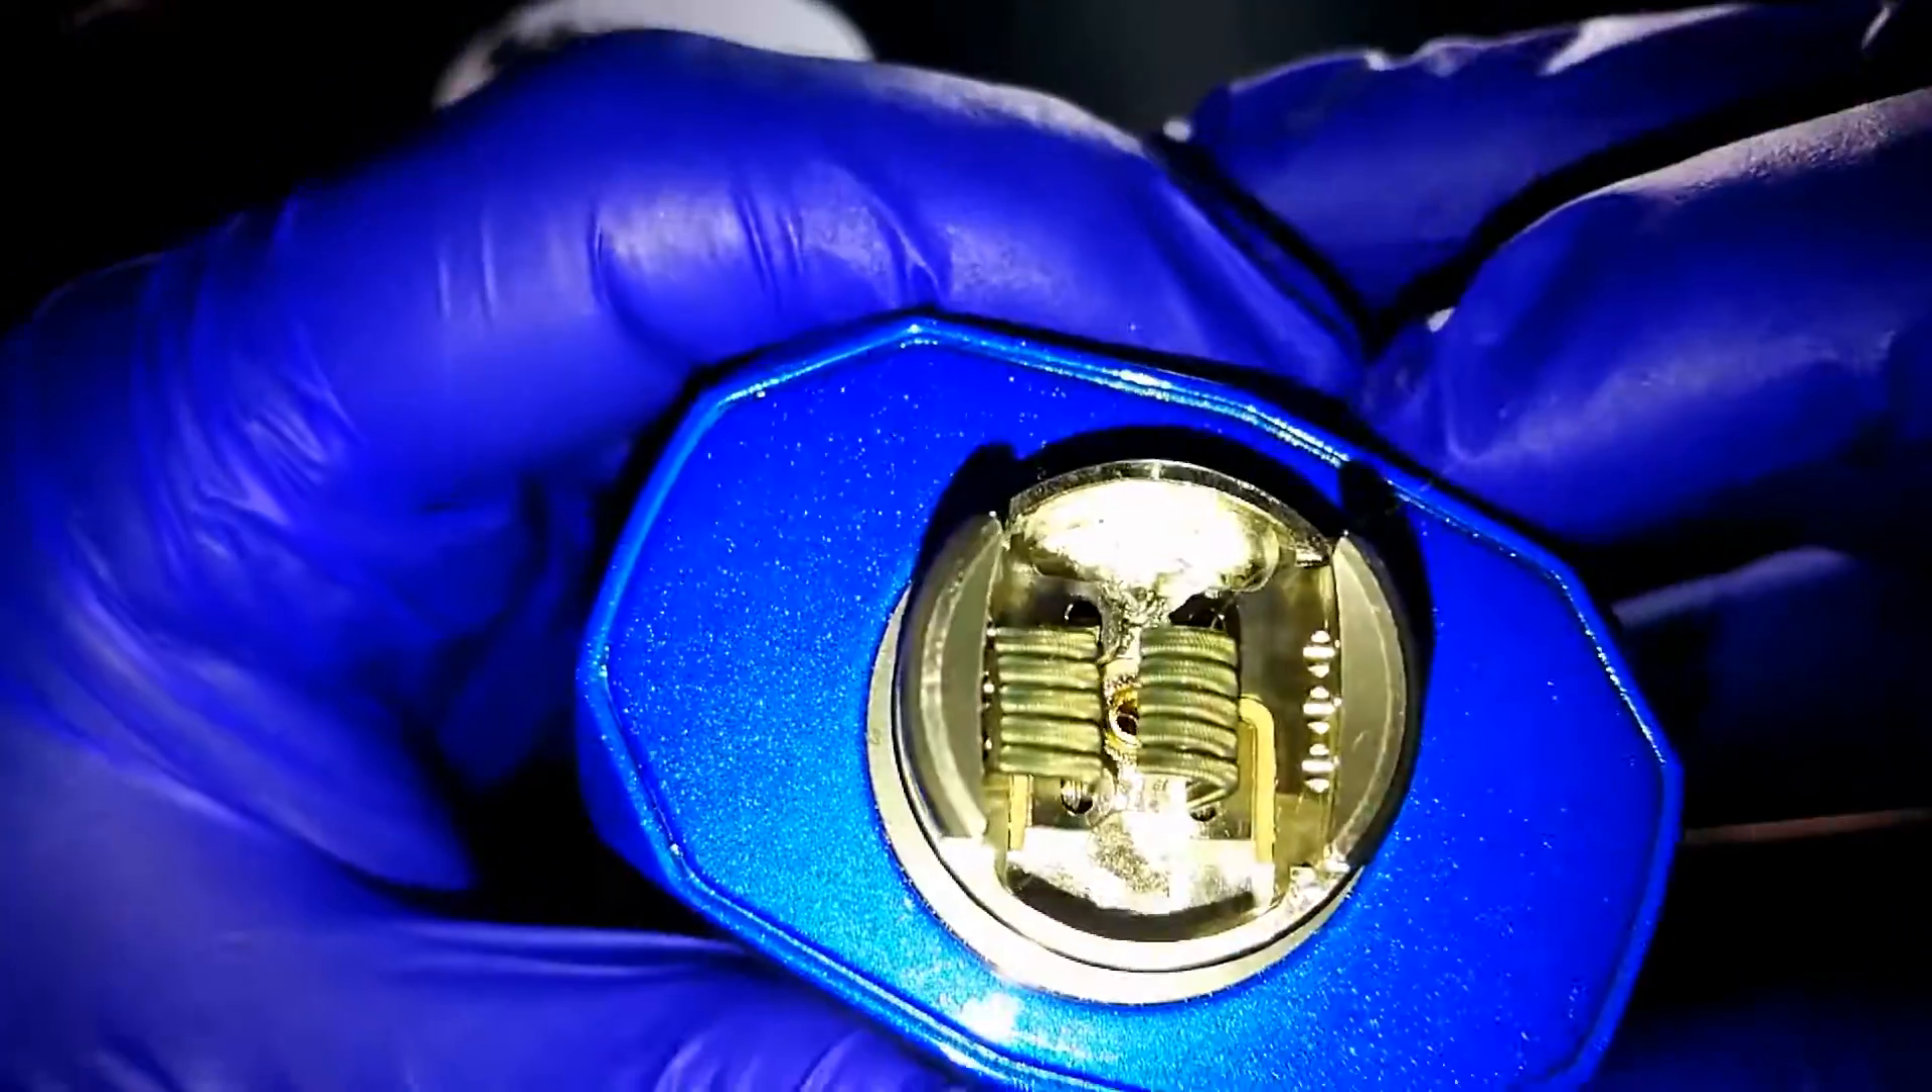Ahí tenemos Ya las resistencias Puestas.